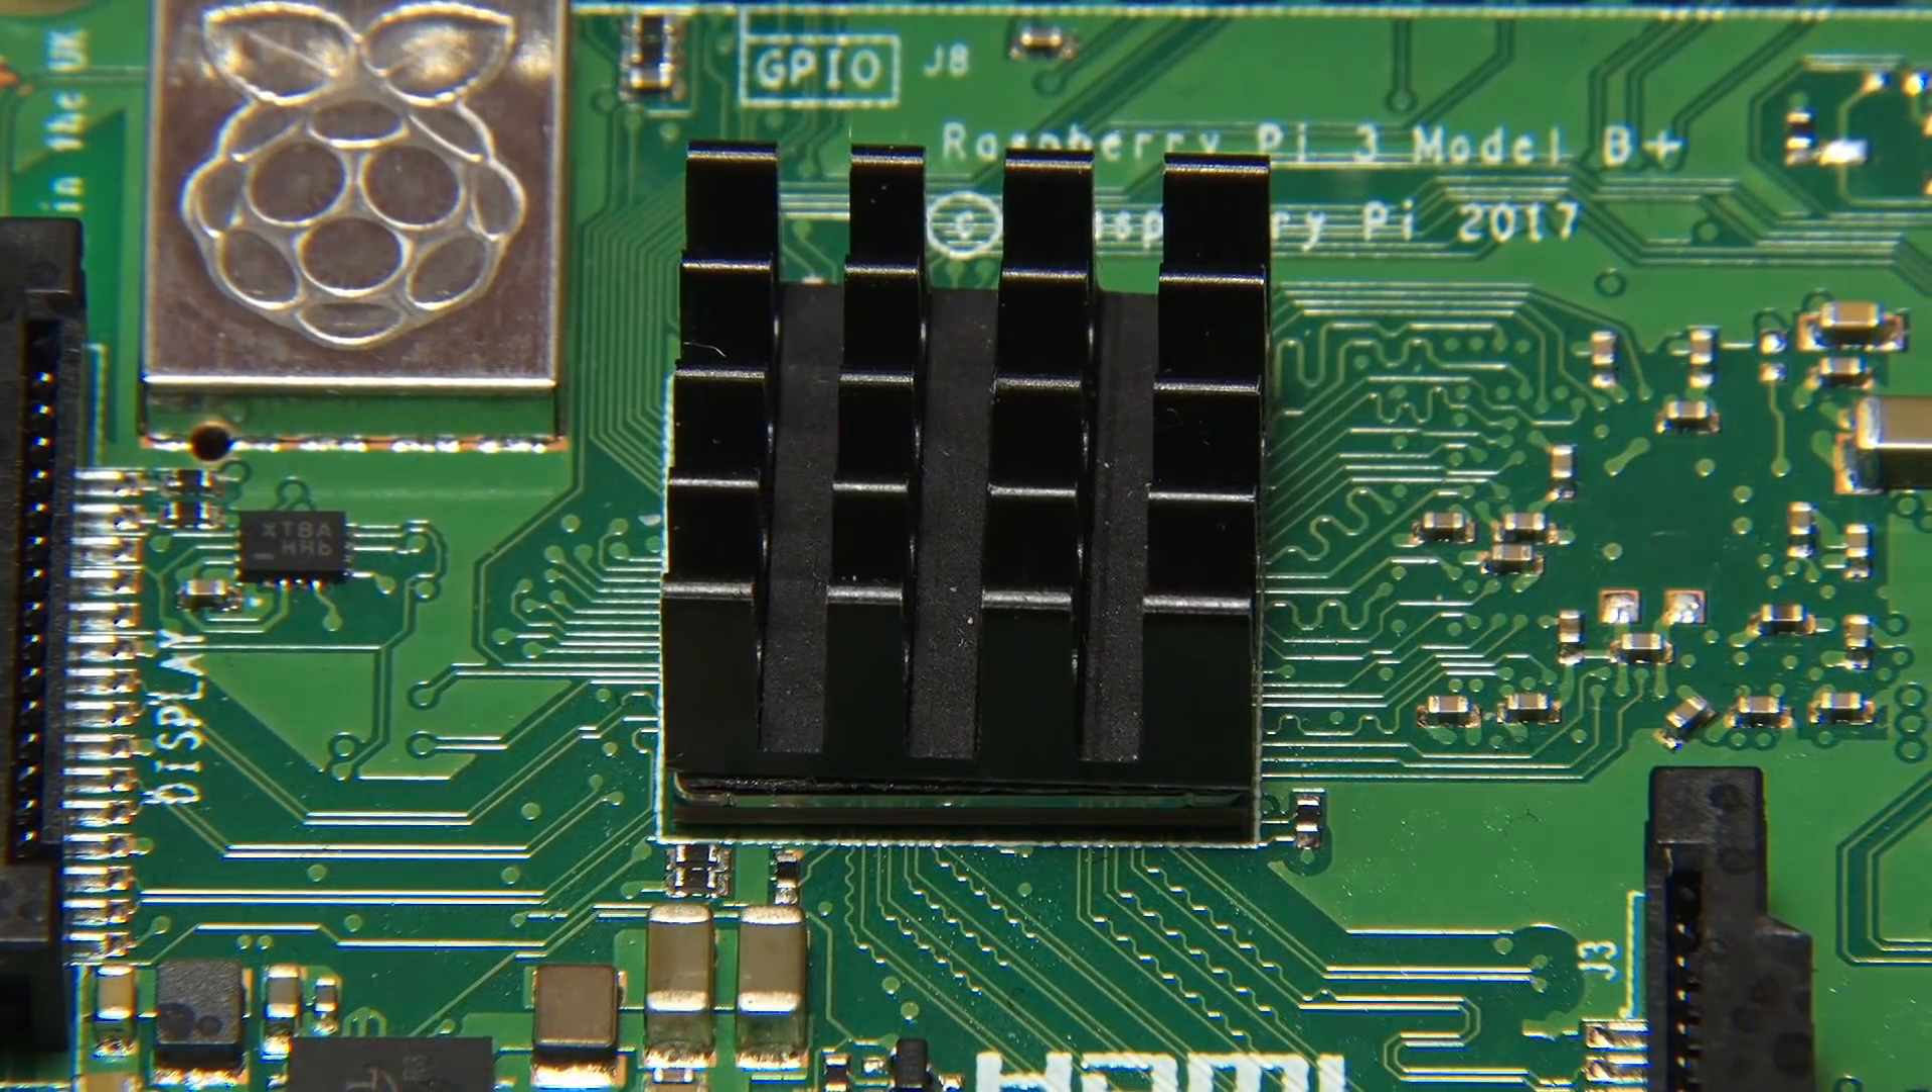We've got a little heatsink now on our Pi.